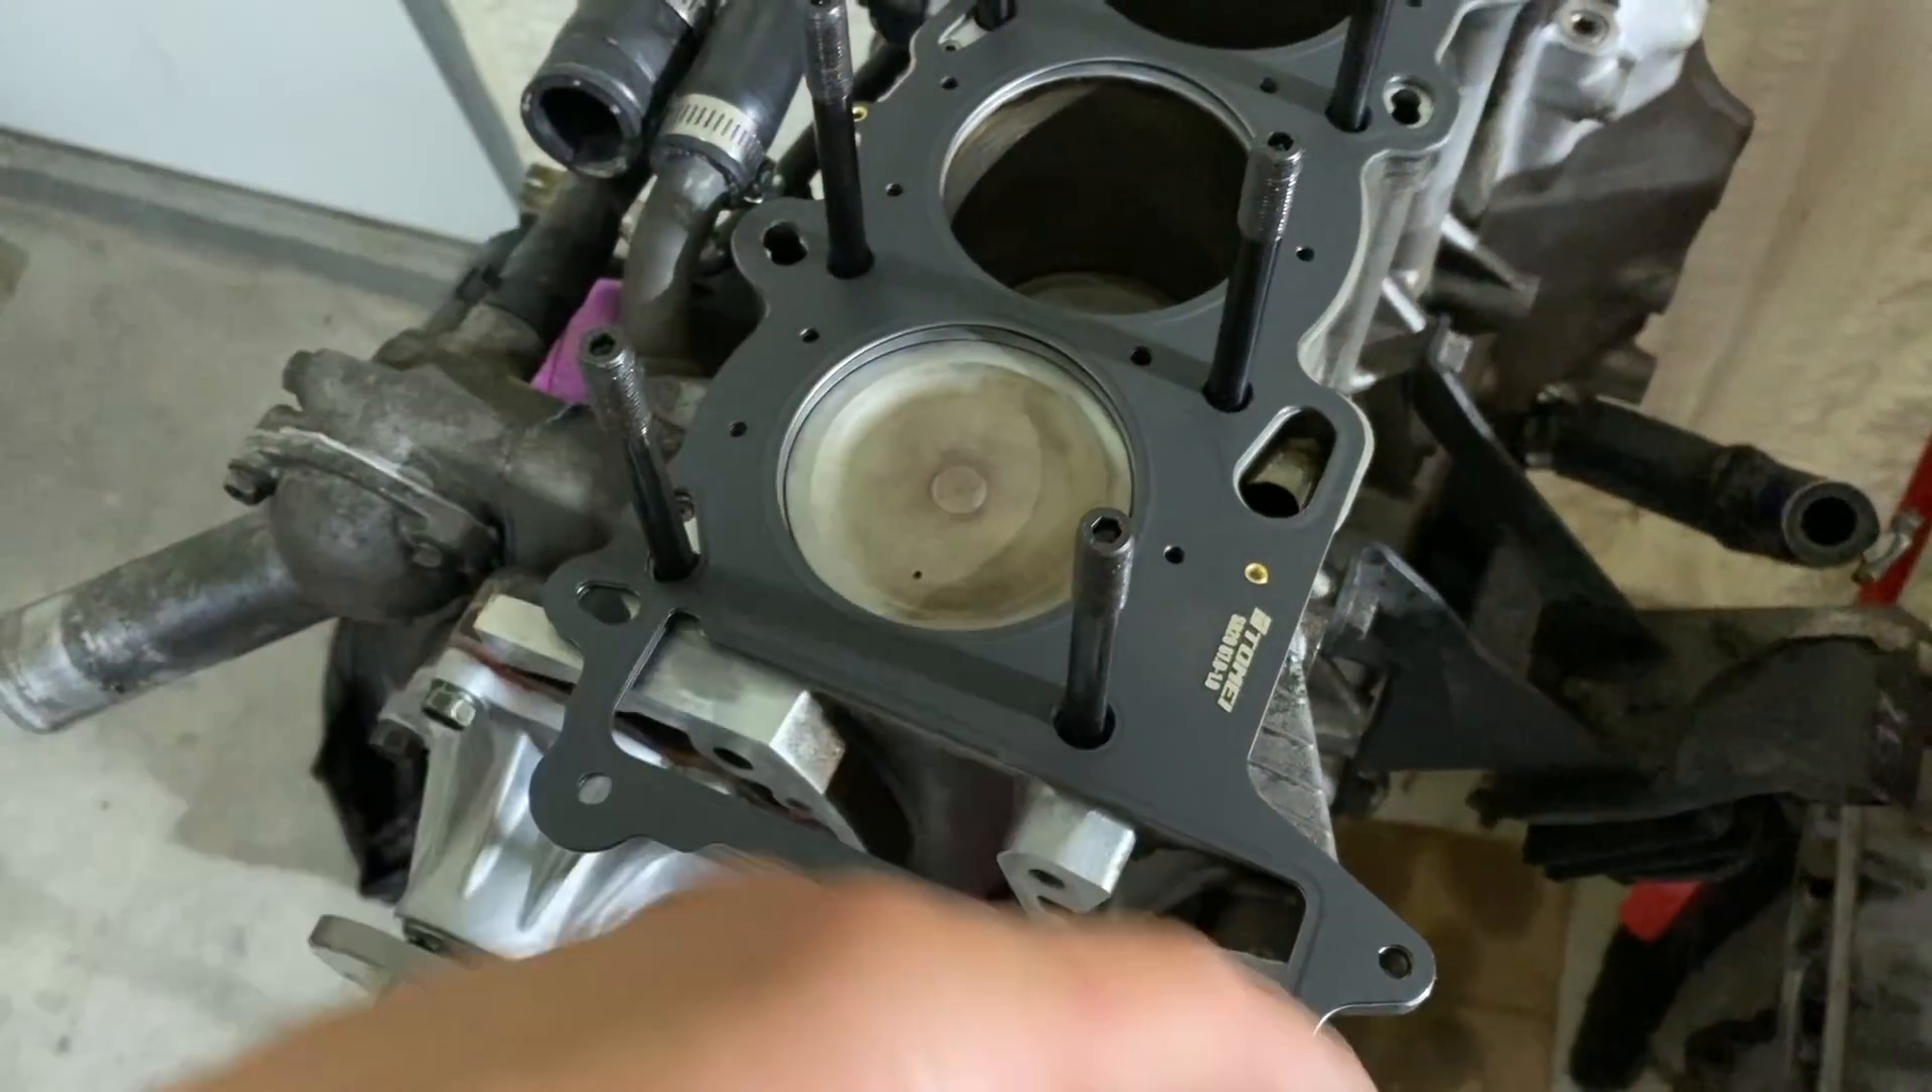Okay so the head gasket goes on there perfectly sits in there nicely and everything right there.